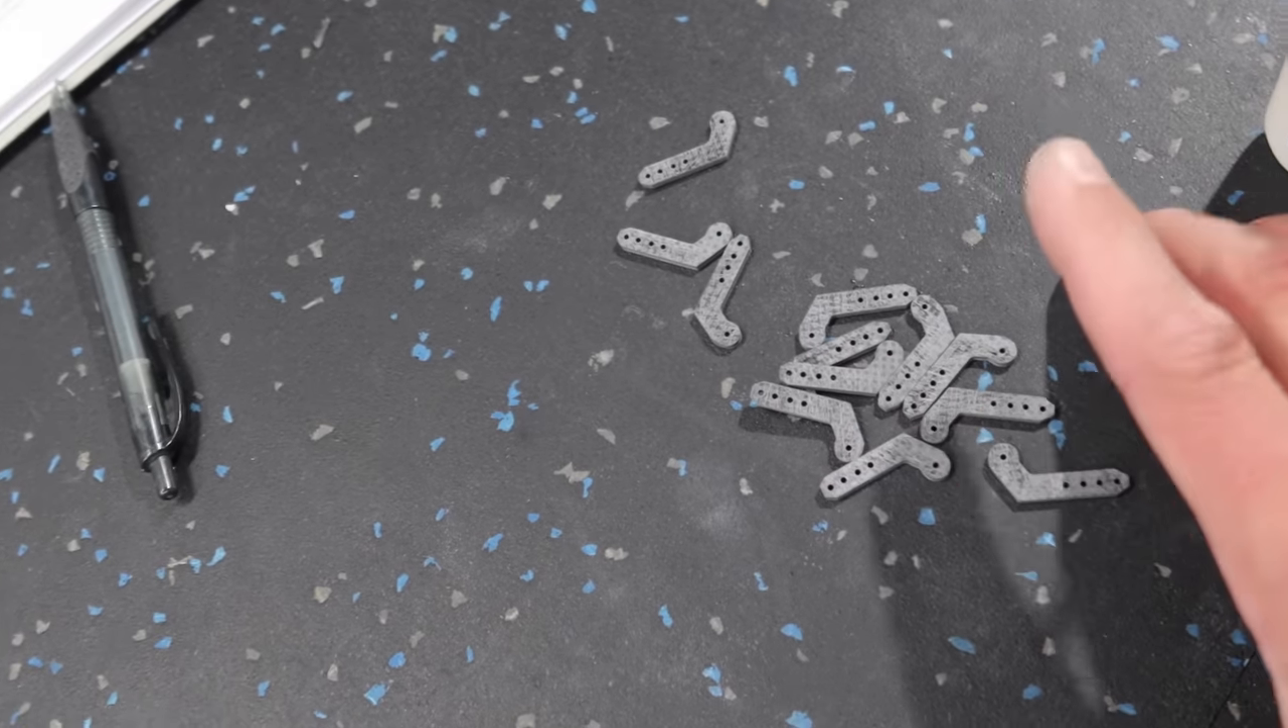So we've pulled all of the uh hinges off of the little board that it comes on.